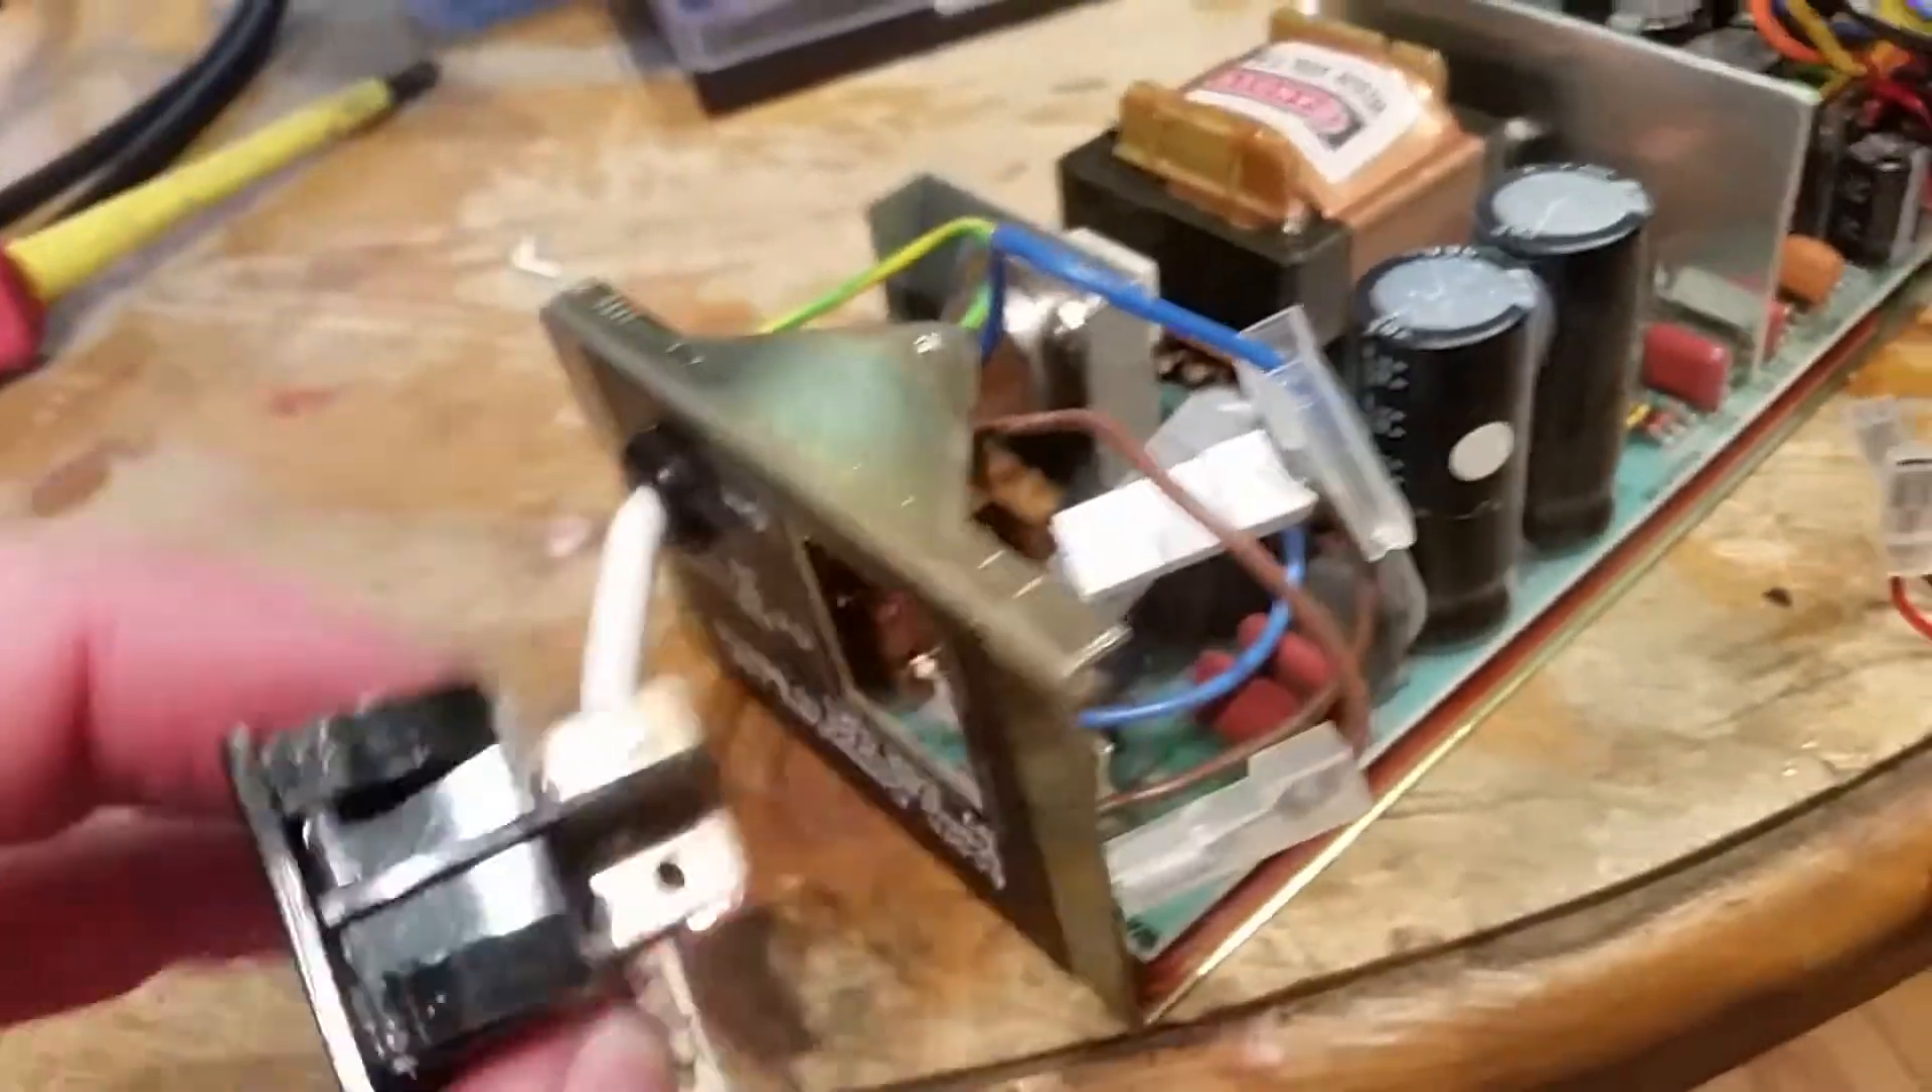That was a pig. Got the switch out.